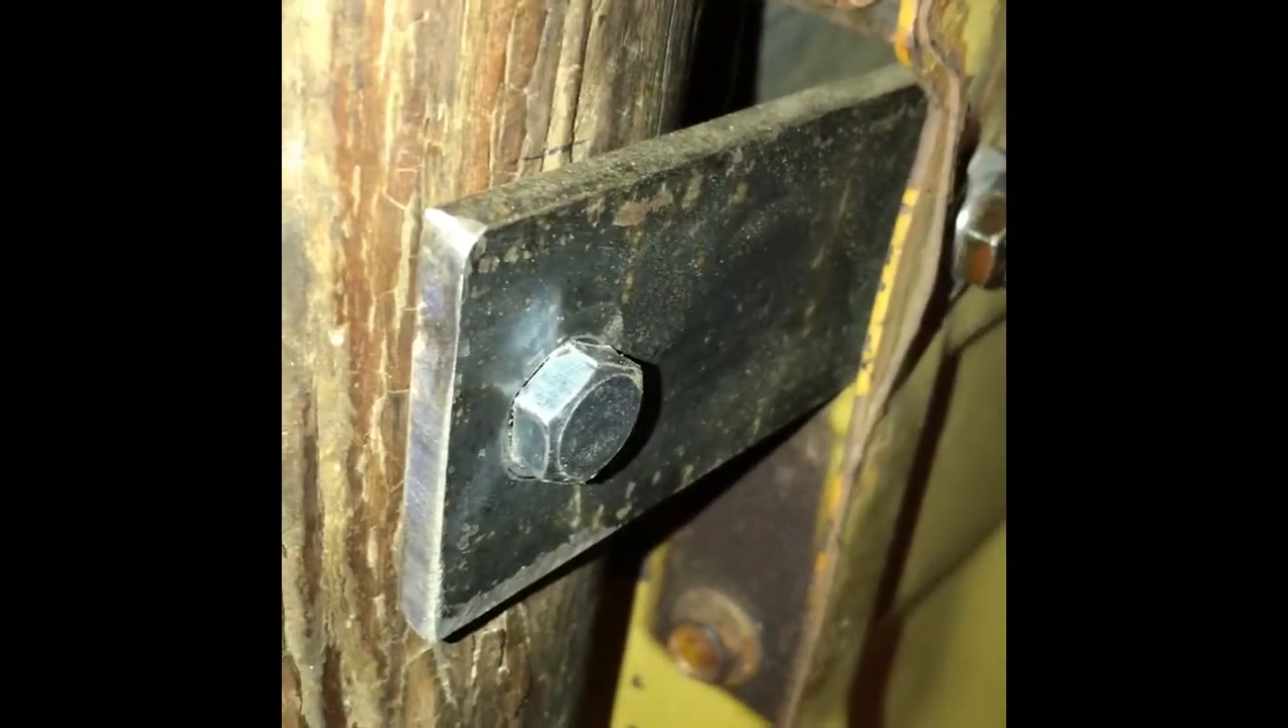To attach the tailgate onto the legs, we drilled holes in here. Put a piece of flat bar in this hole and bolted it on.